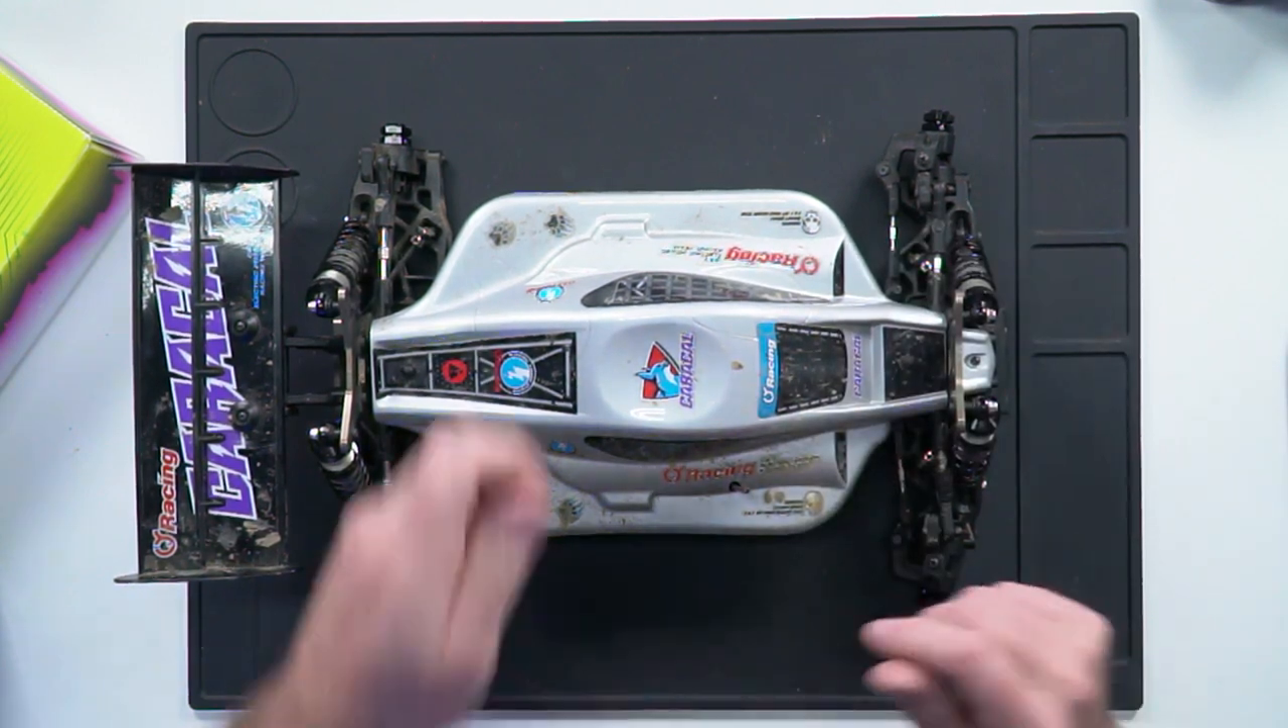Now, I usually start from the outside in, hence why the wheels are off.